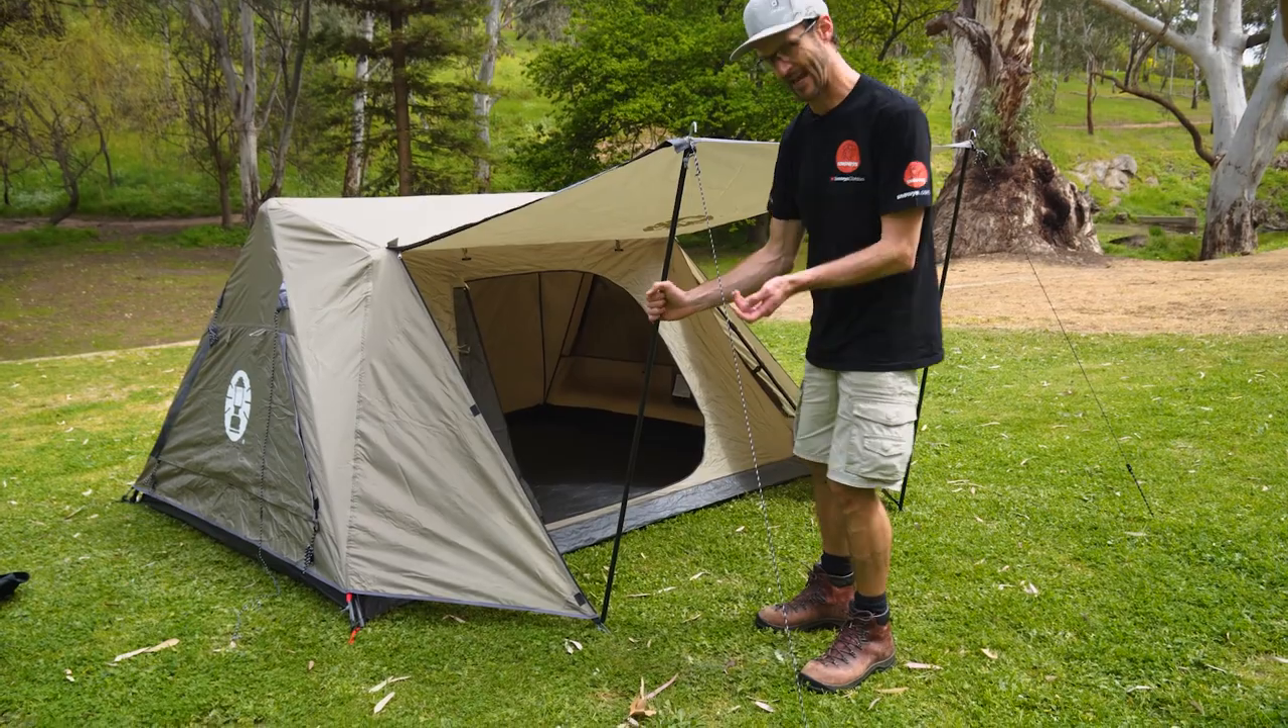So we've got the awning set up at the front here.